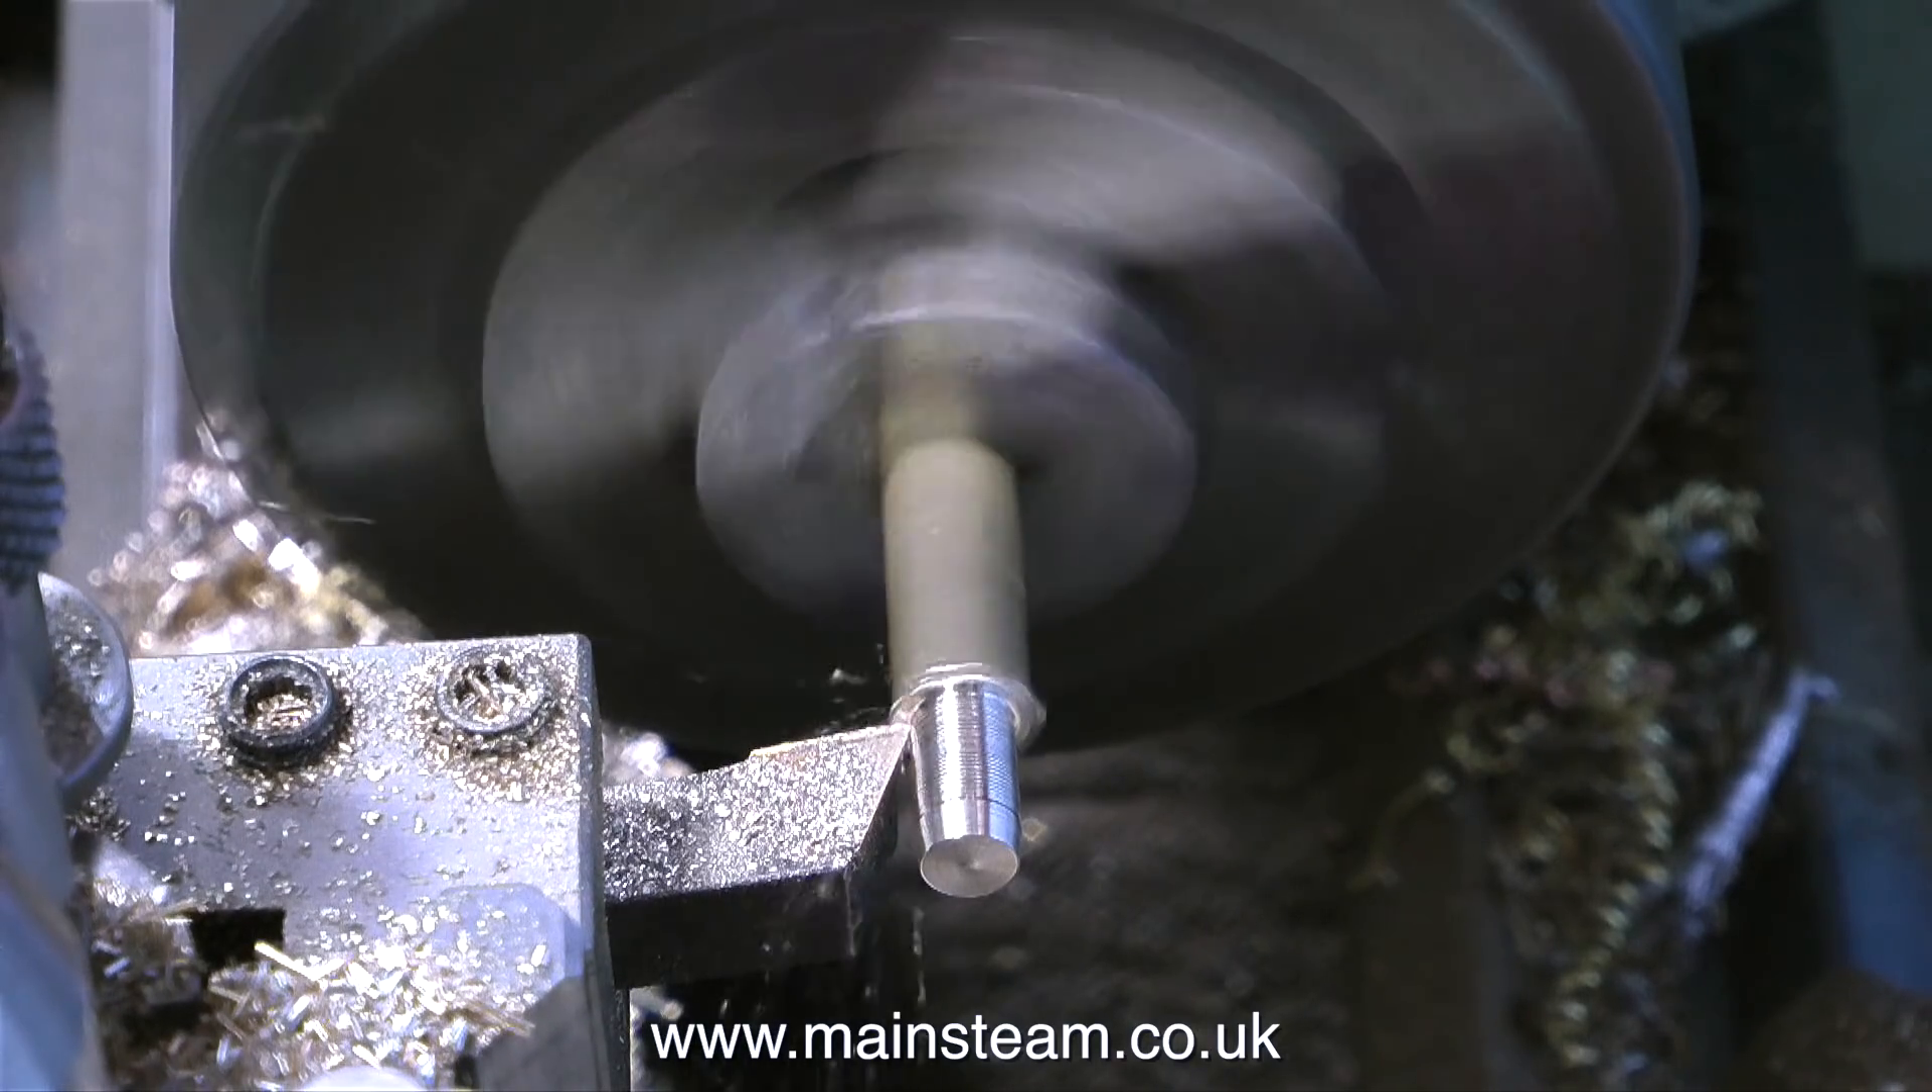The trouble is this brass is very soft and far too much of the brass is sticking out of the chuck.